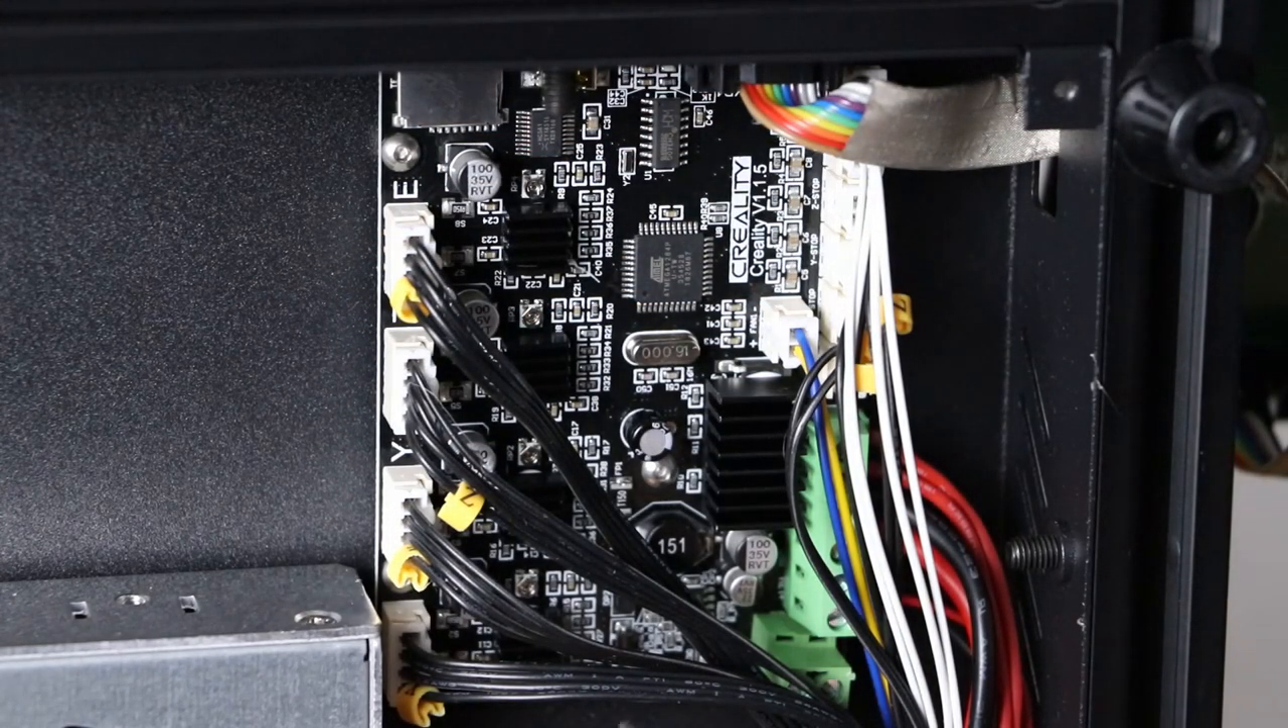Now, we have the board mounted back. All of our cables are in just the exact same position they came out of.